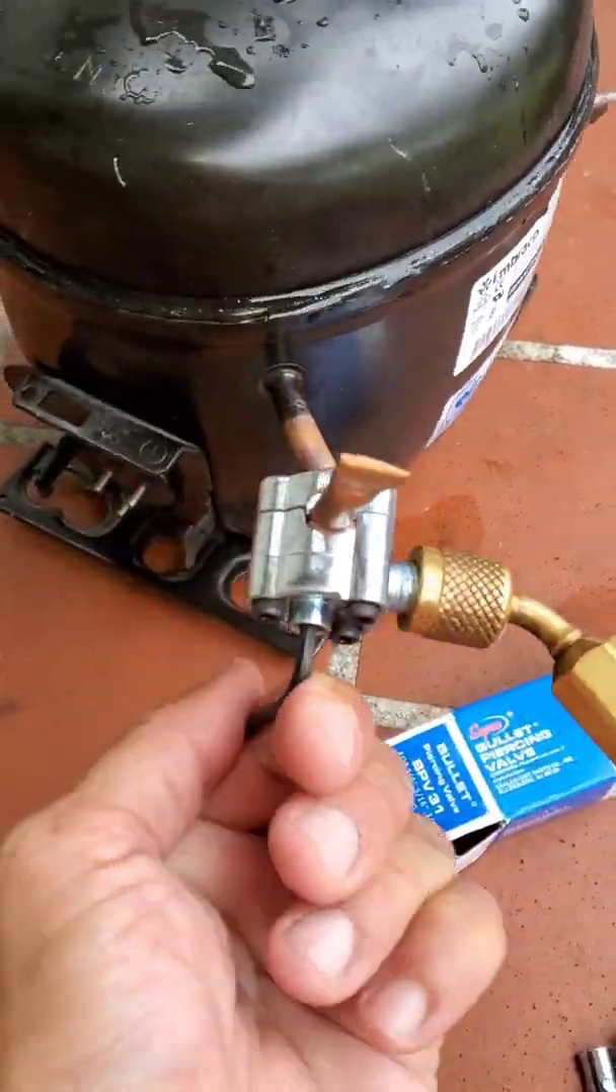I hooked up my hose here.